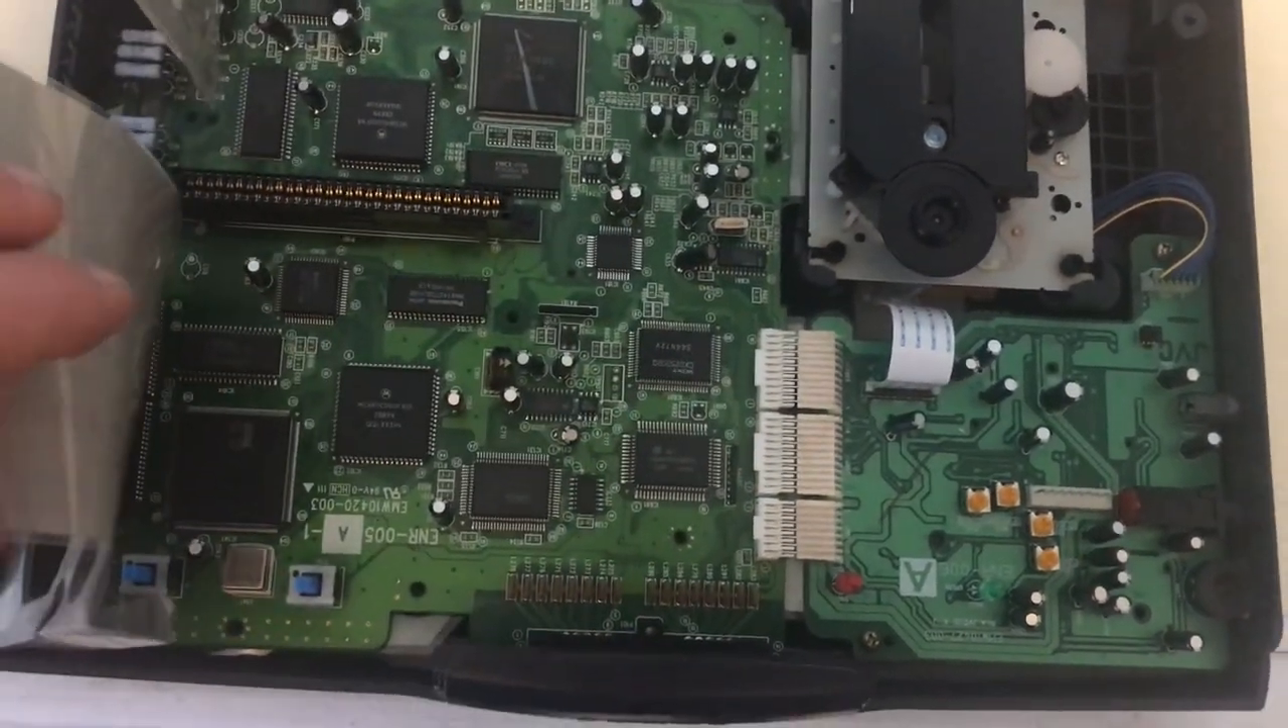So I've got the main PCB back into the case here and I hooked up the, uh, Sega CD section again before it would hang on a black screen when it tried to start up with the Sega CD.